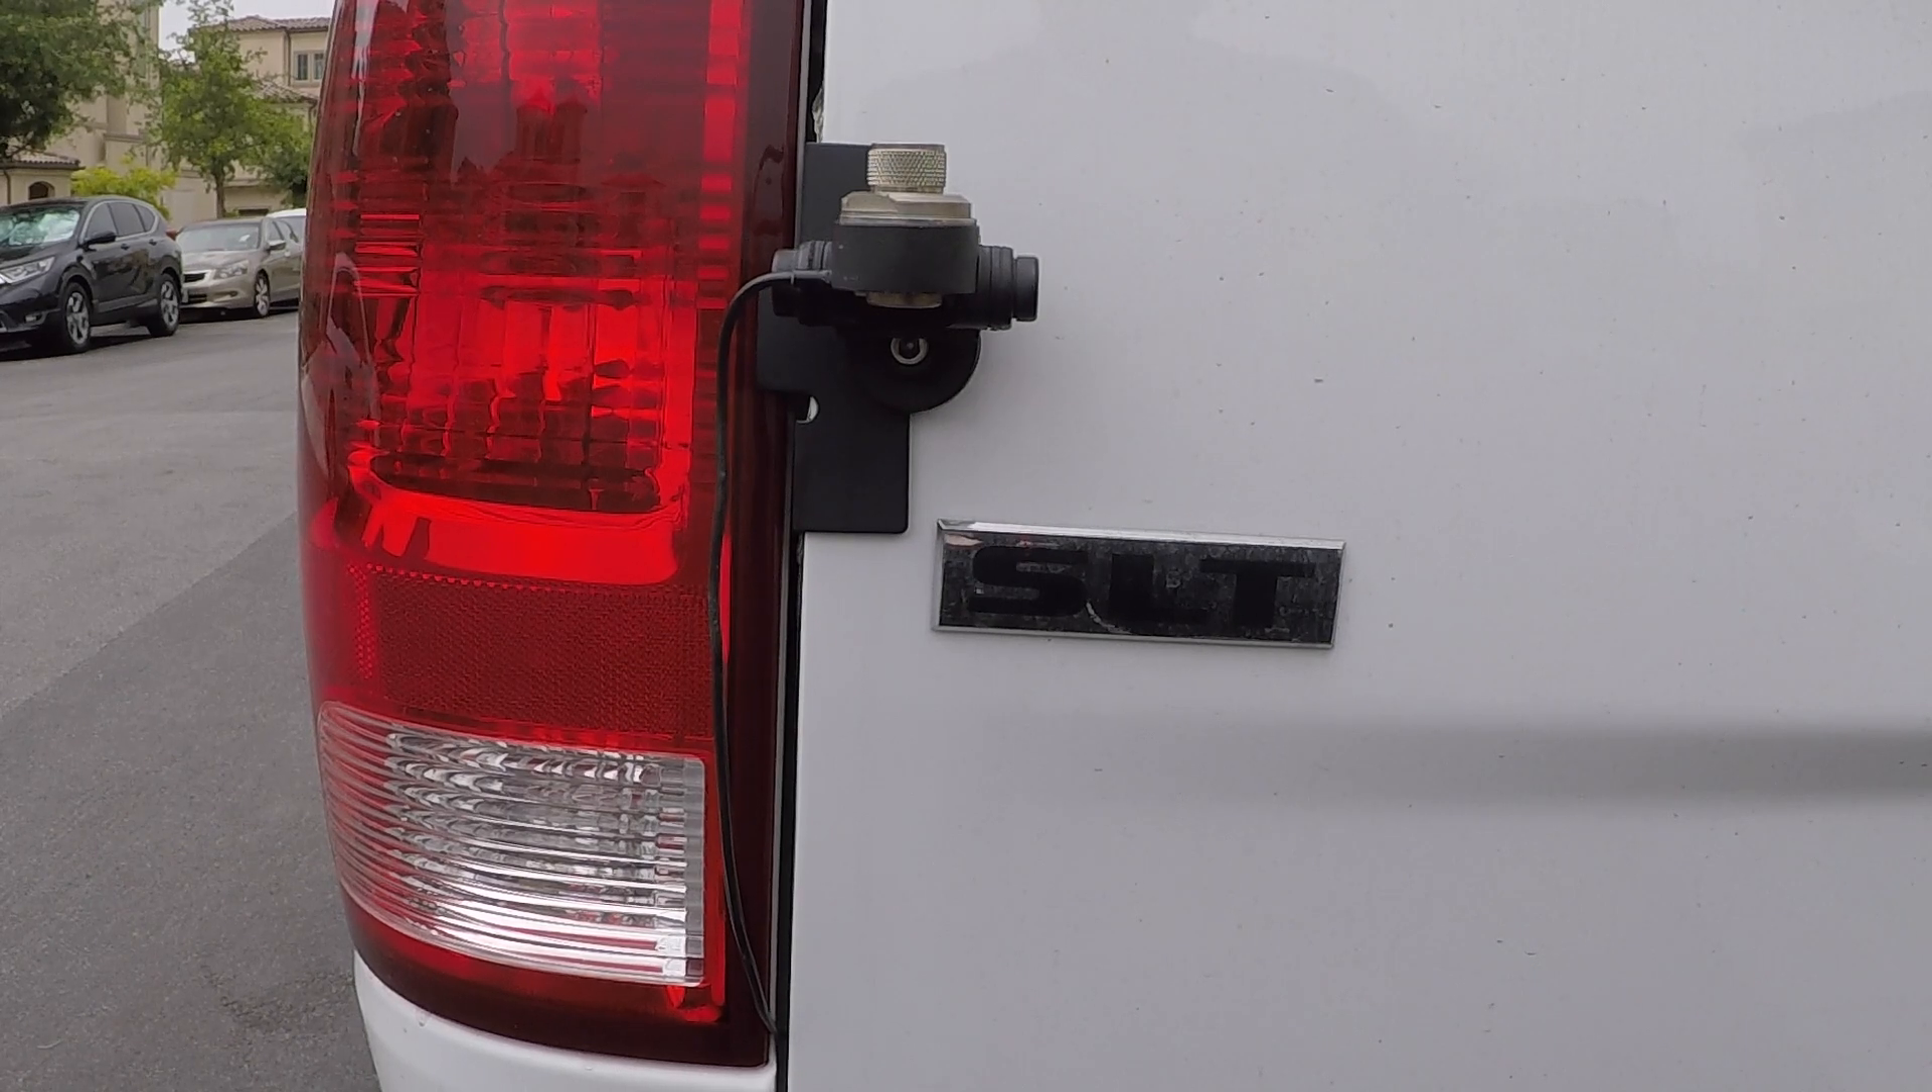All right you got the mount all set up.